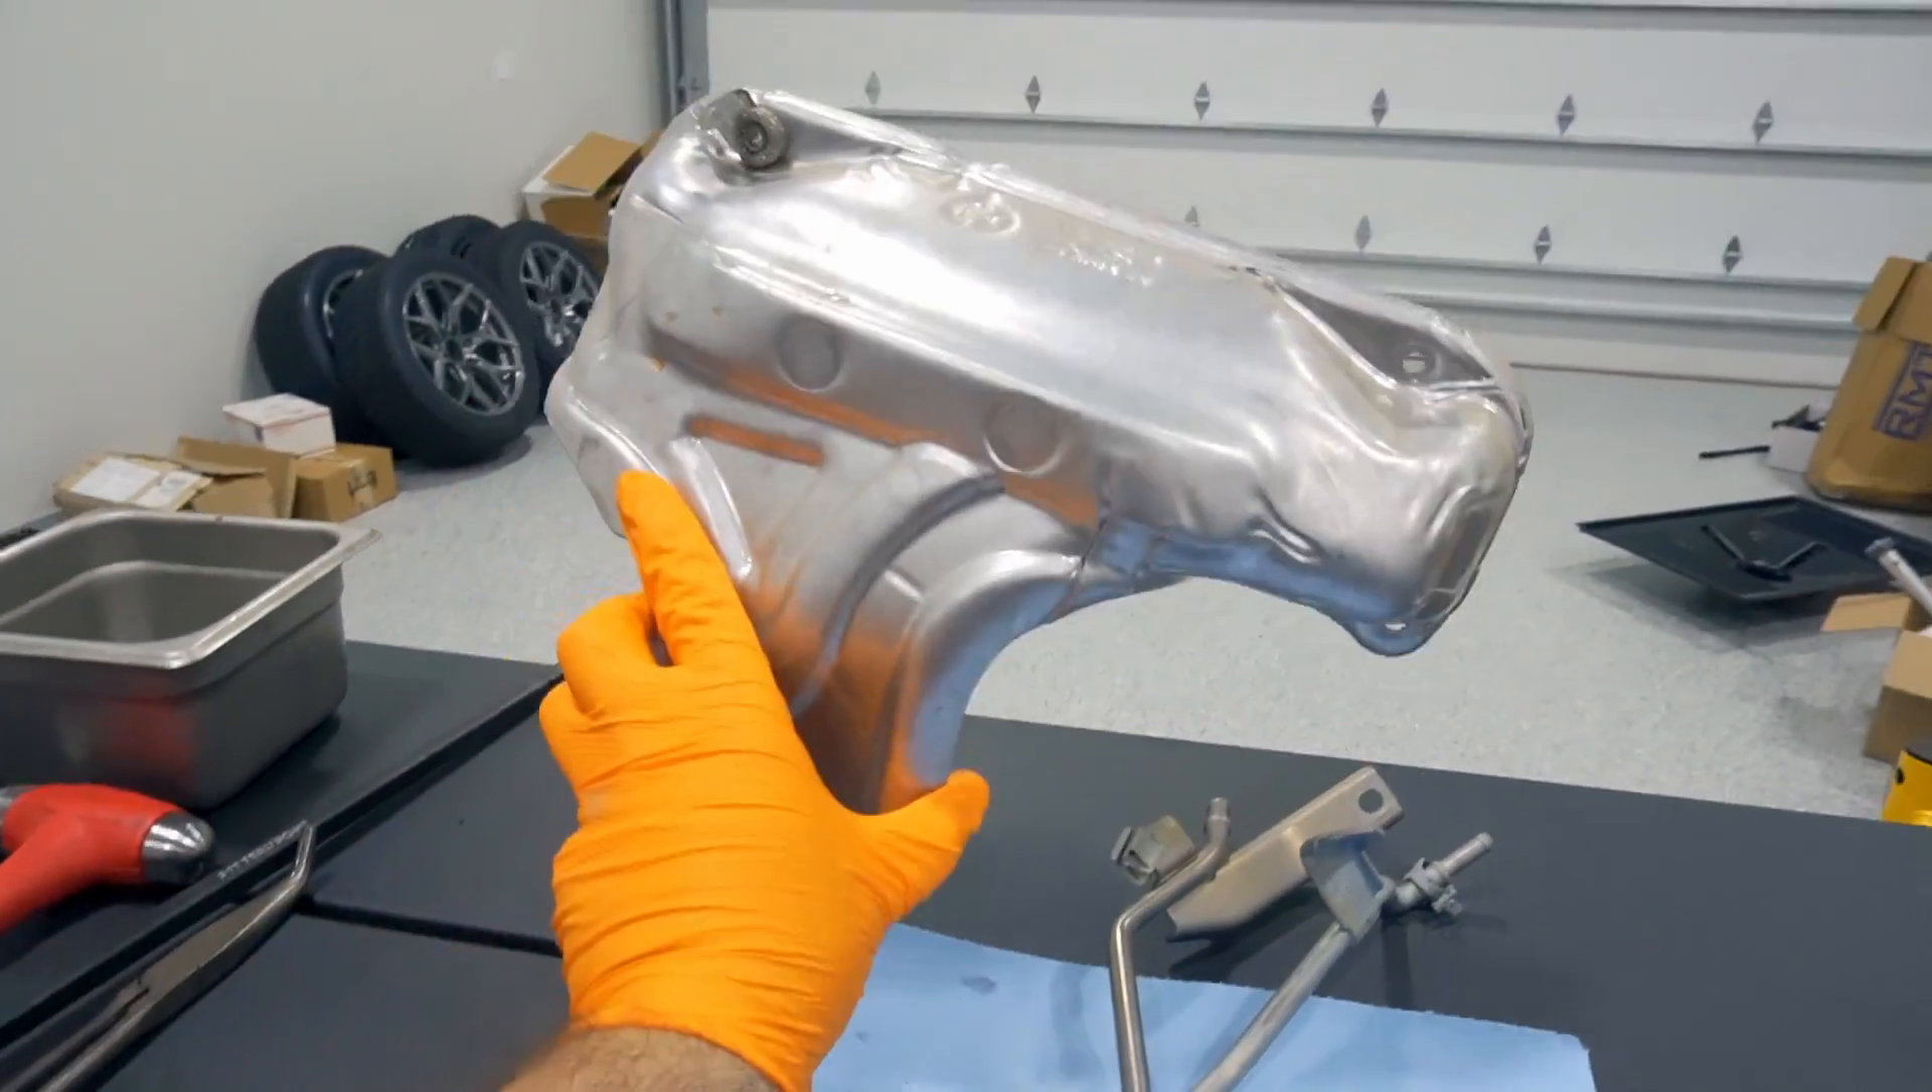As you can see I got the heat shield off without mangling it.